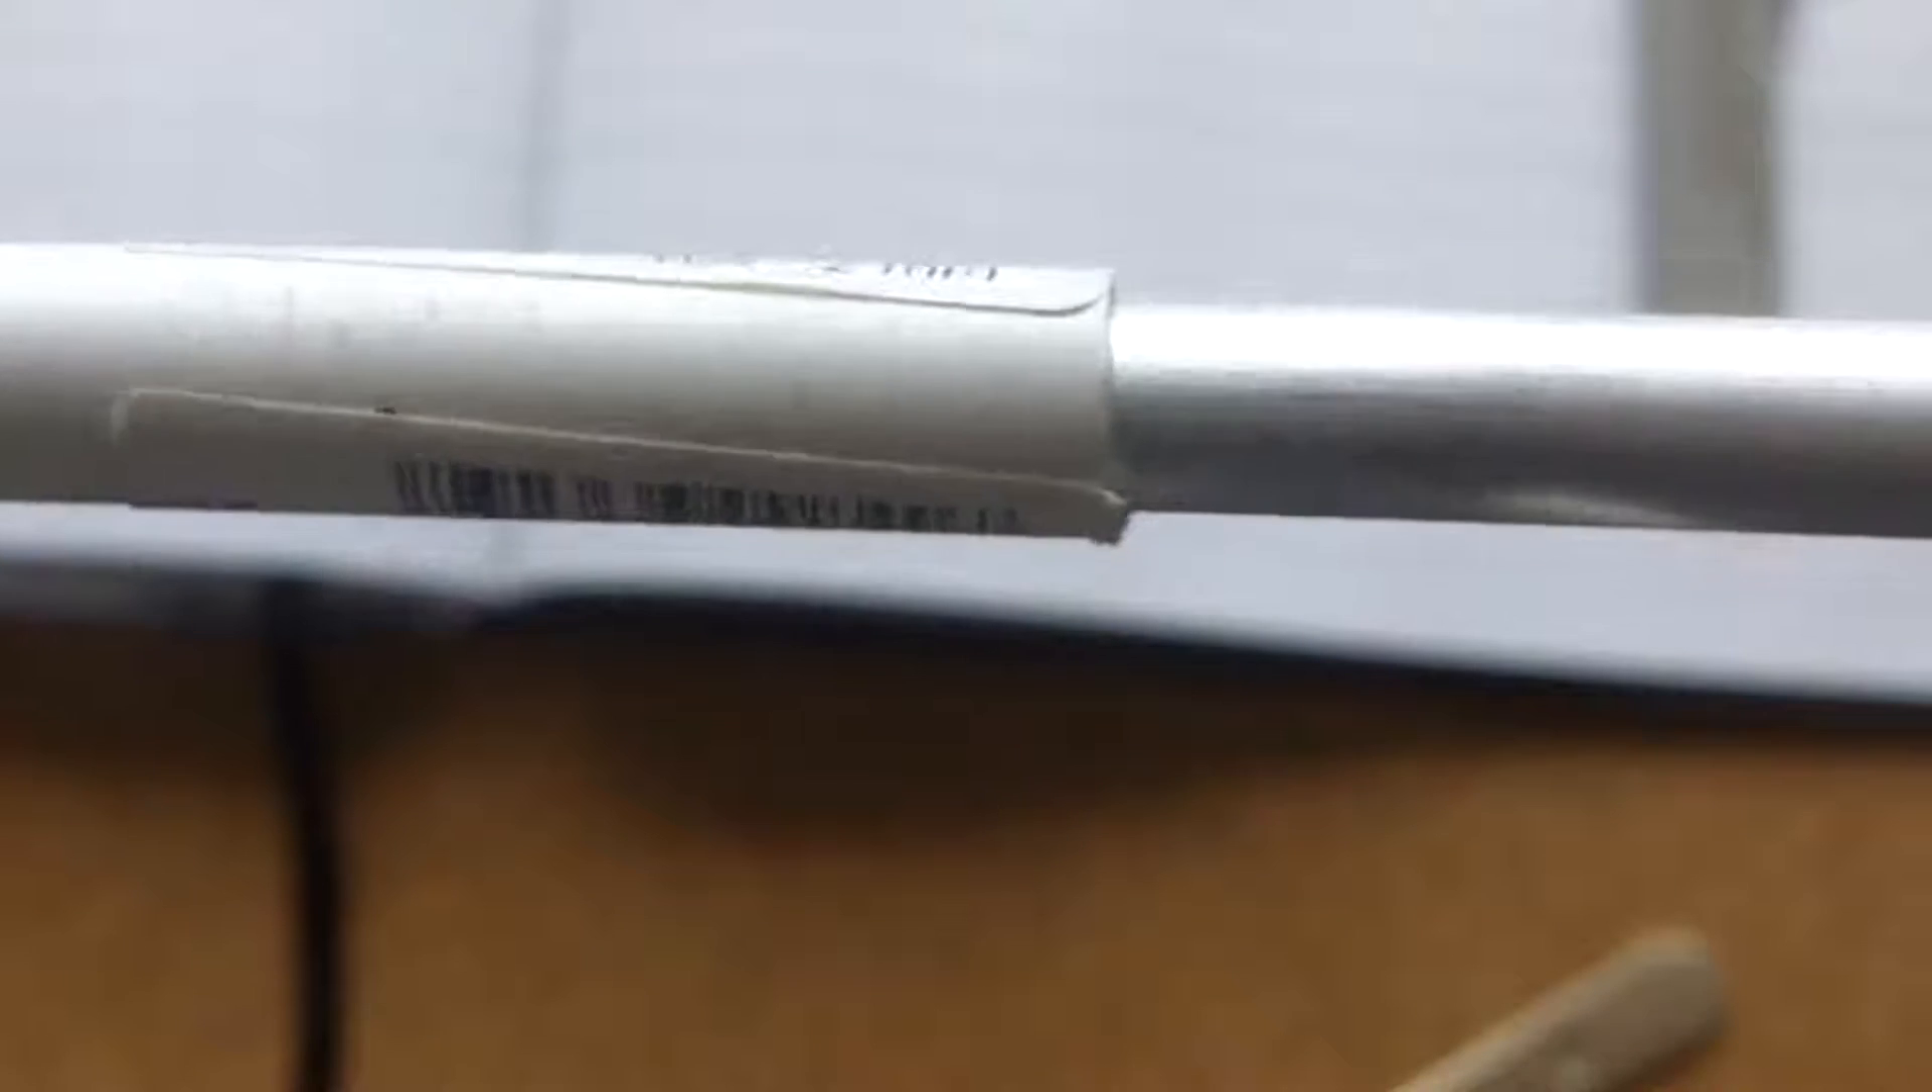These tubes nest together almost perfectly.